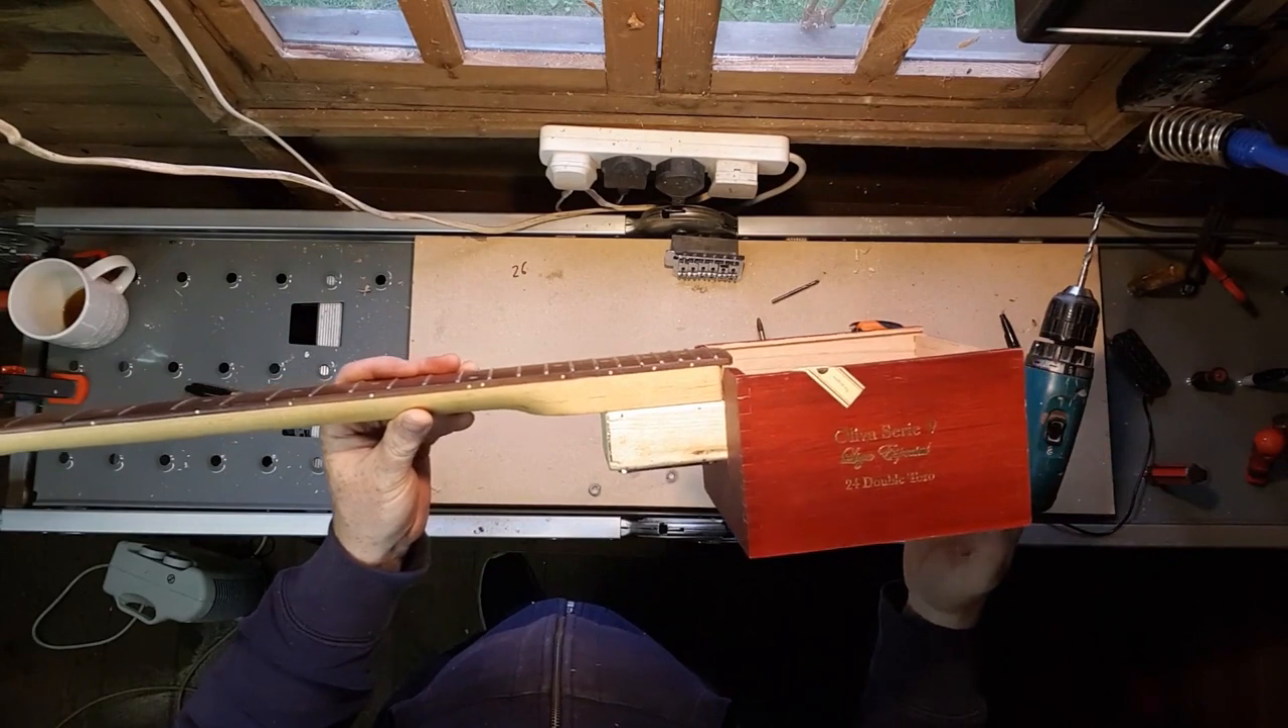And there you go, the neck is on, all in position as I want it.